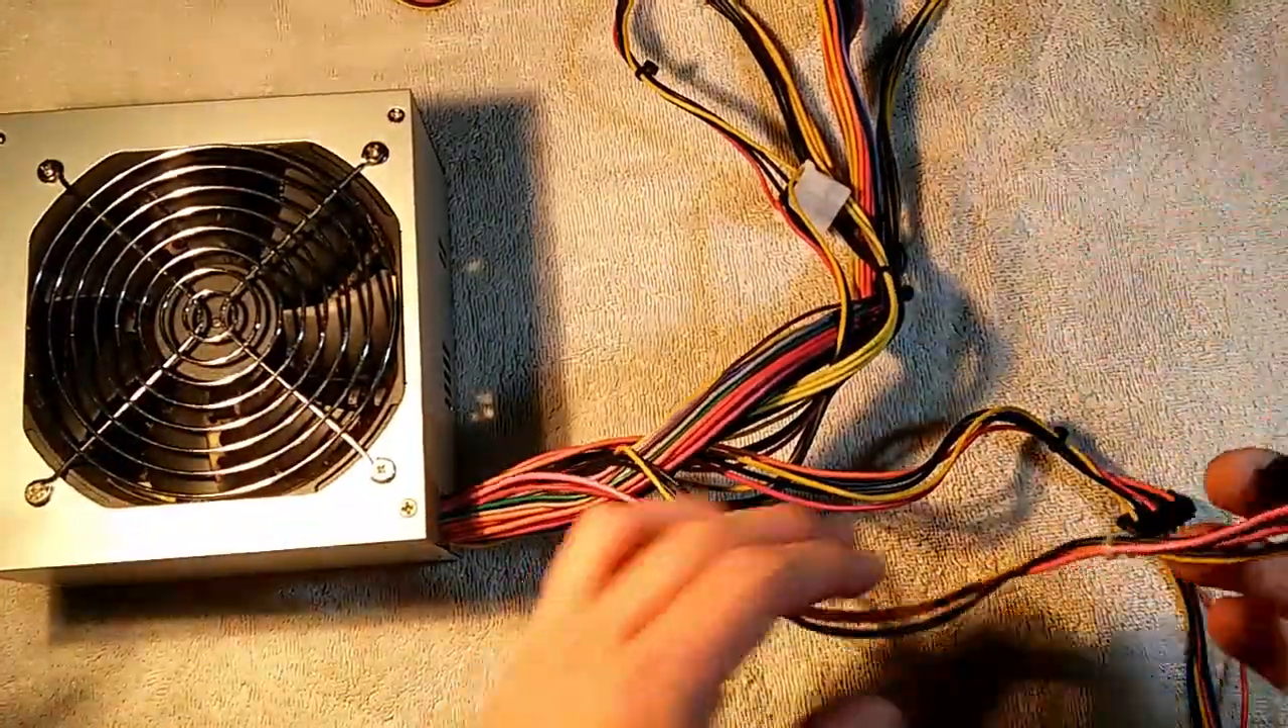We've got our power supply all put back together again.